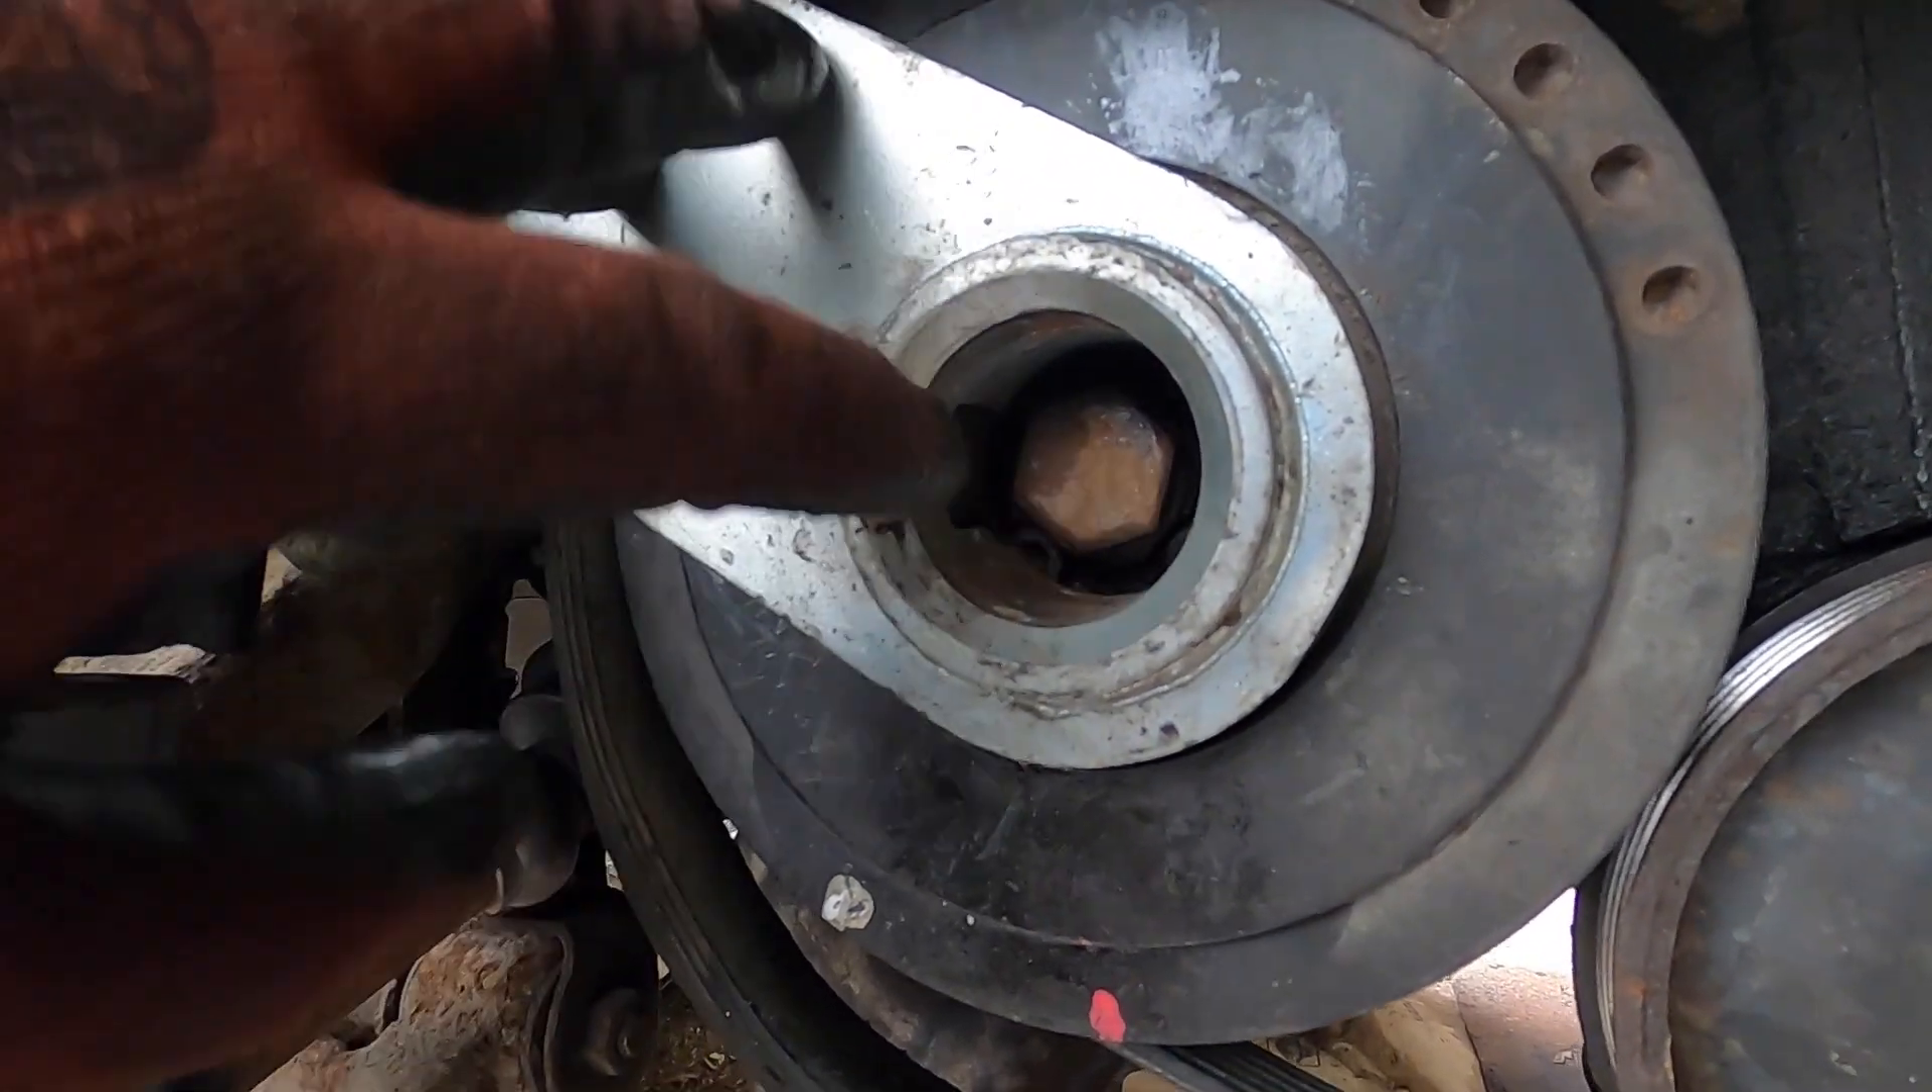That is the locking tool in place.